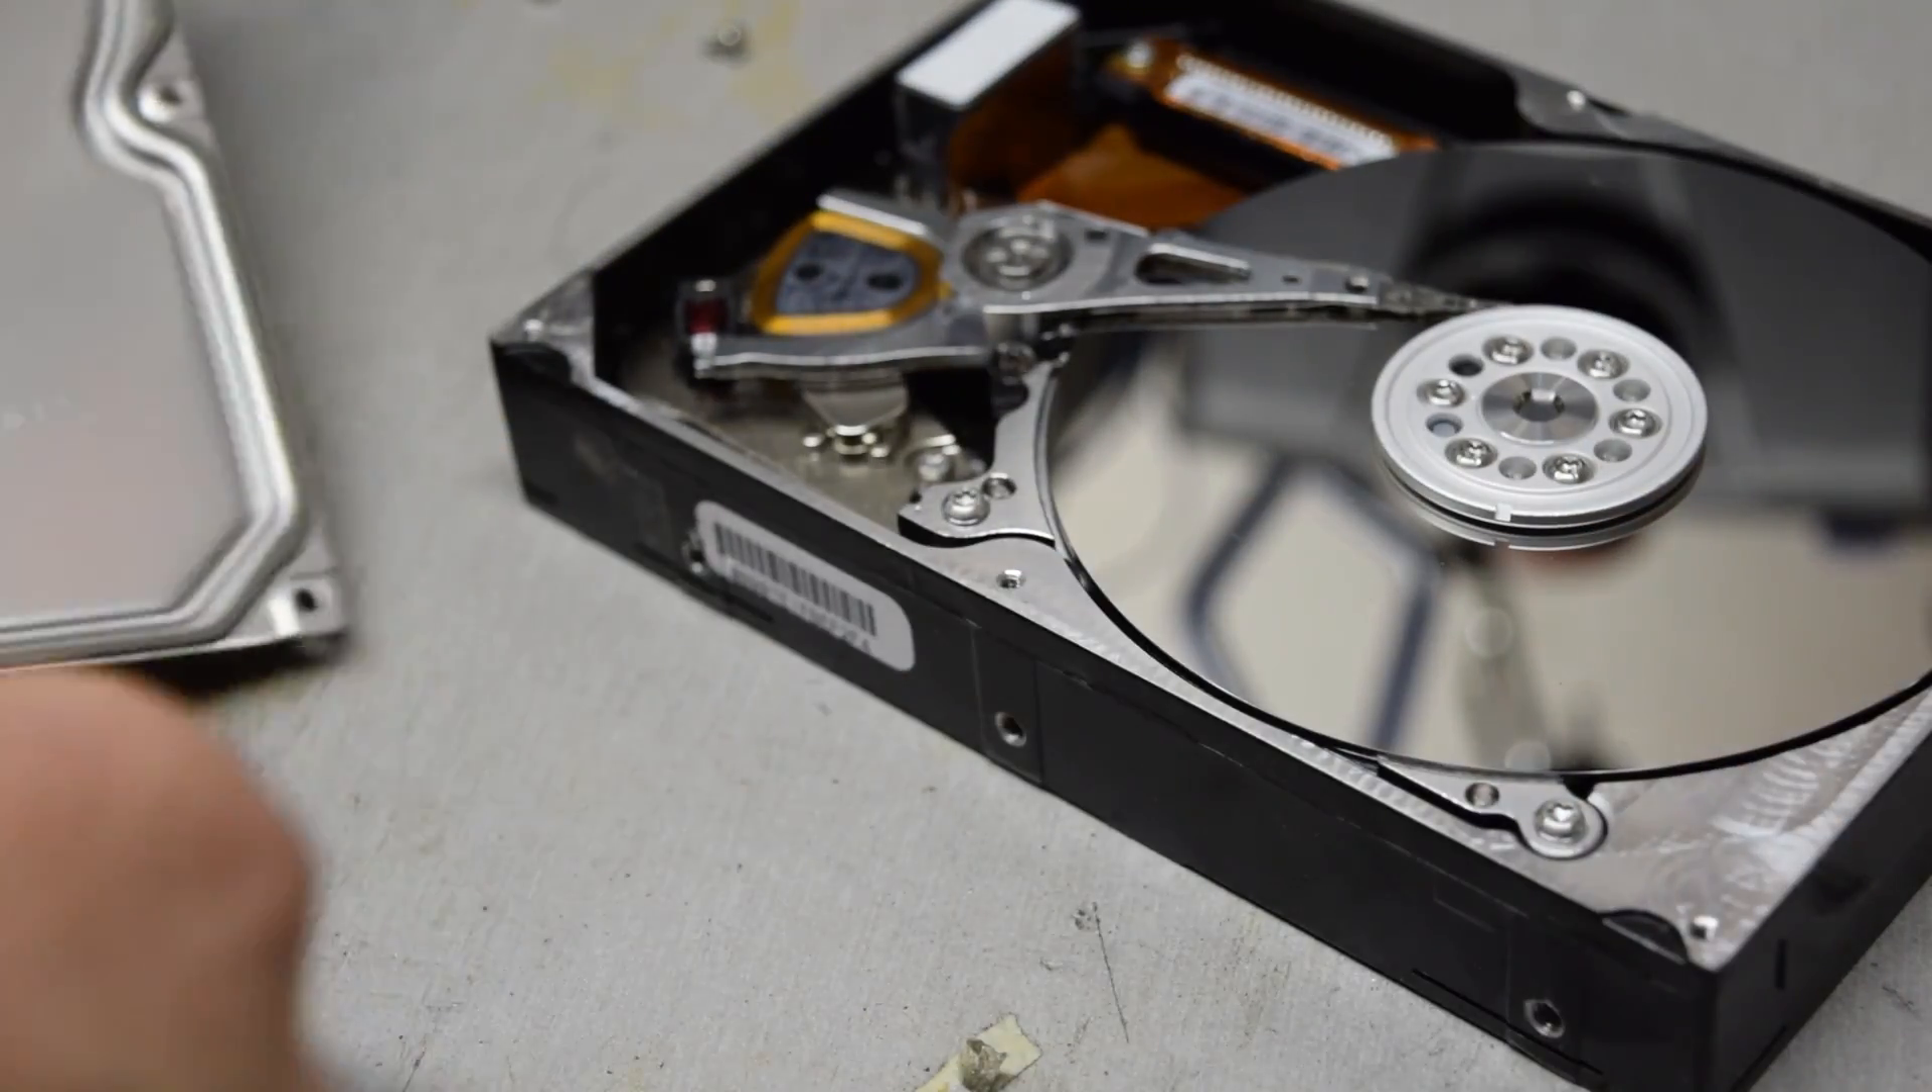Now that all the screws are removed the cover can be pried off and there it goes.